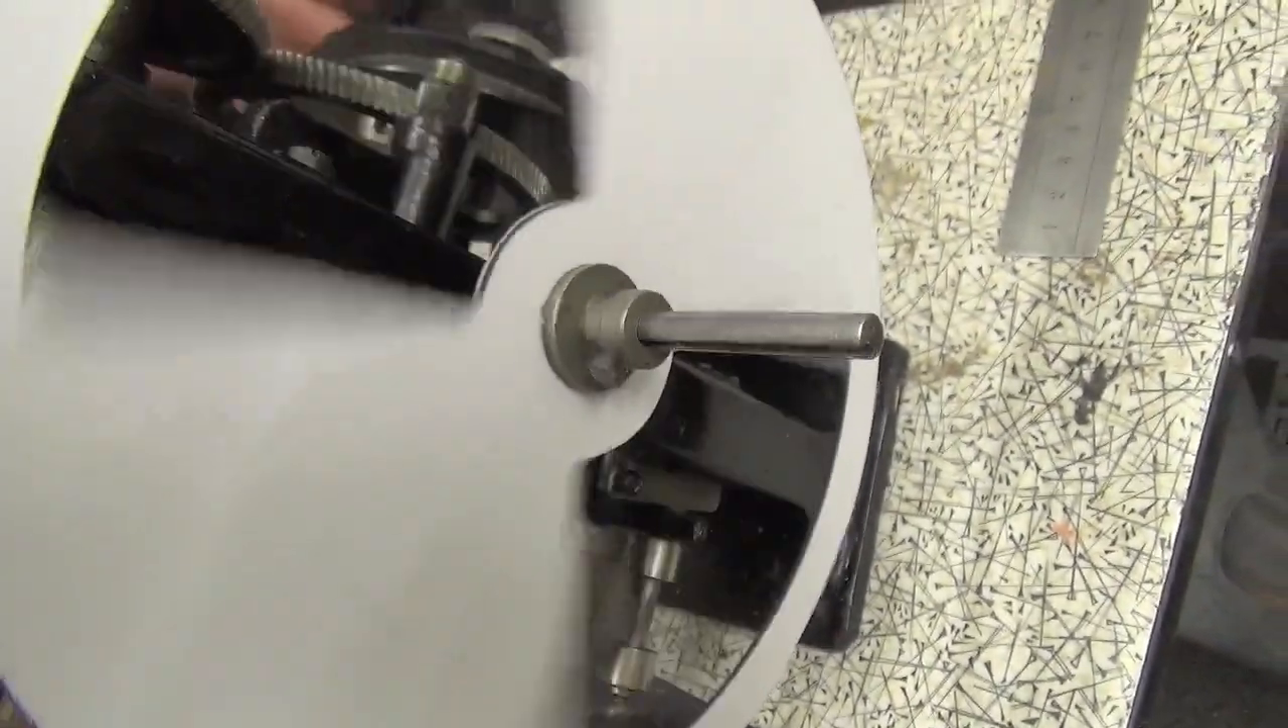So, that's now with the centre part of the spindle fitted.